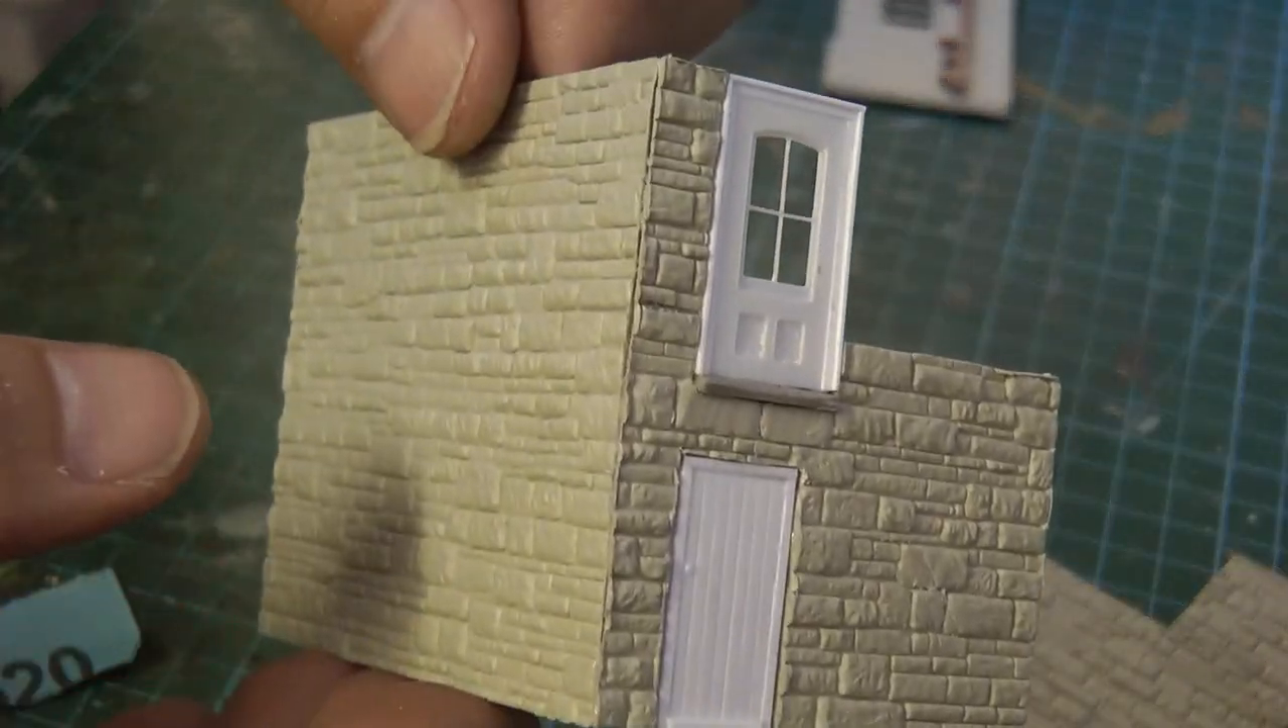Right, so I've put the first two walls together. The back and the right hand side wall.